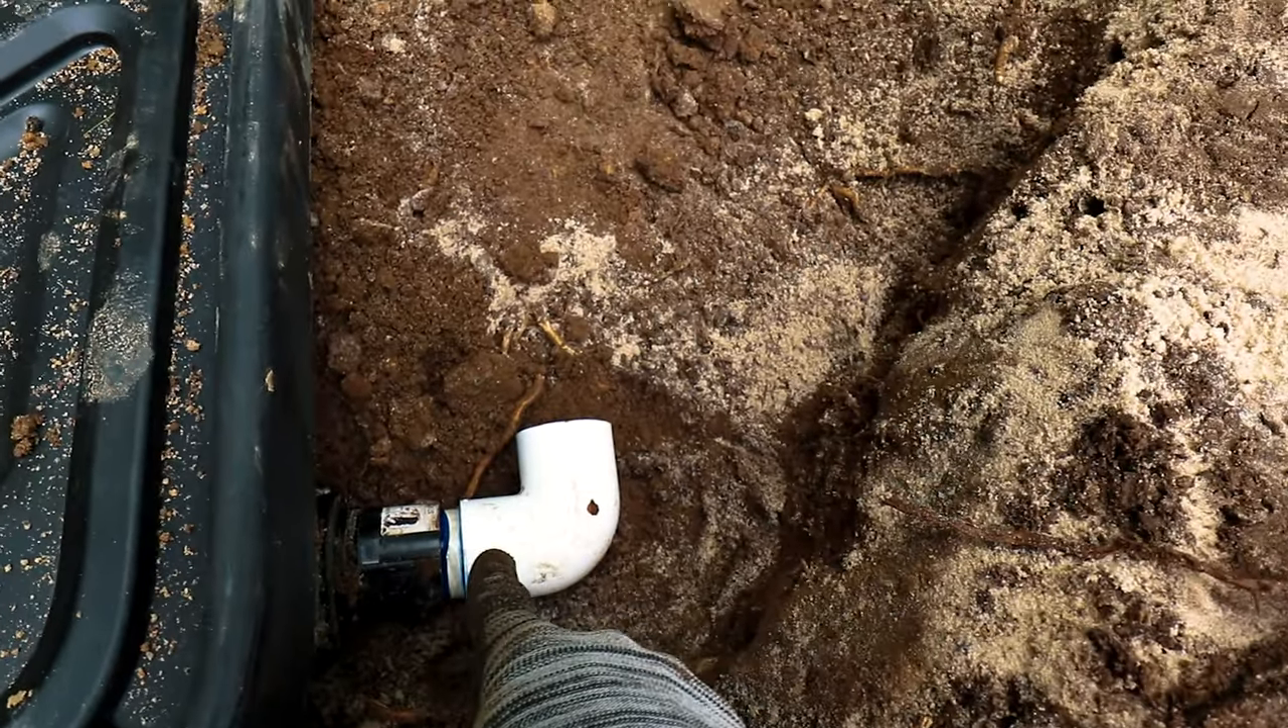I've also put in an inch and a half elbow here so we can run our plumbing straight up that way behind to where the spillway will be back there.